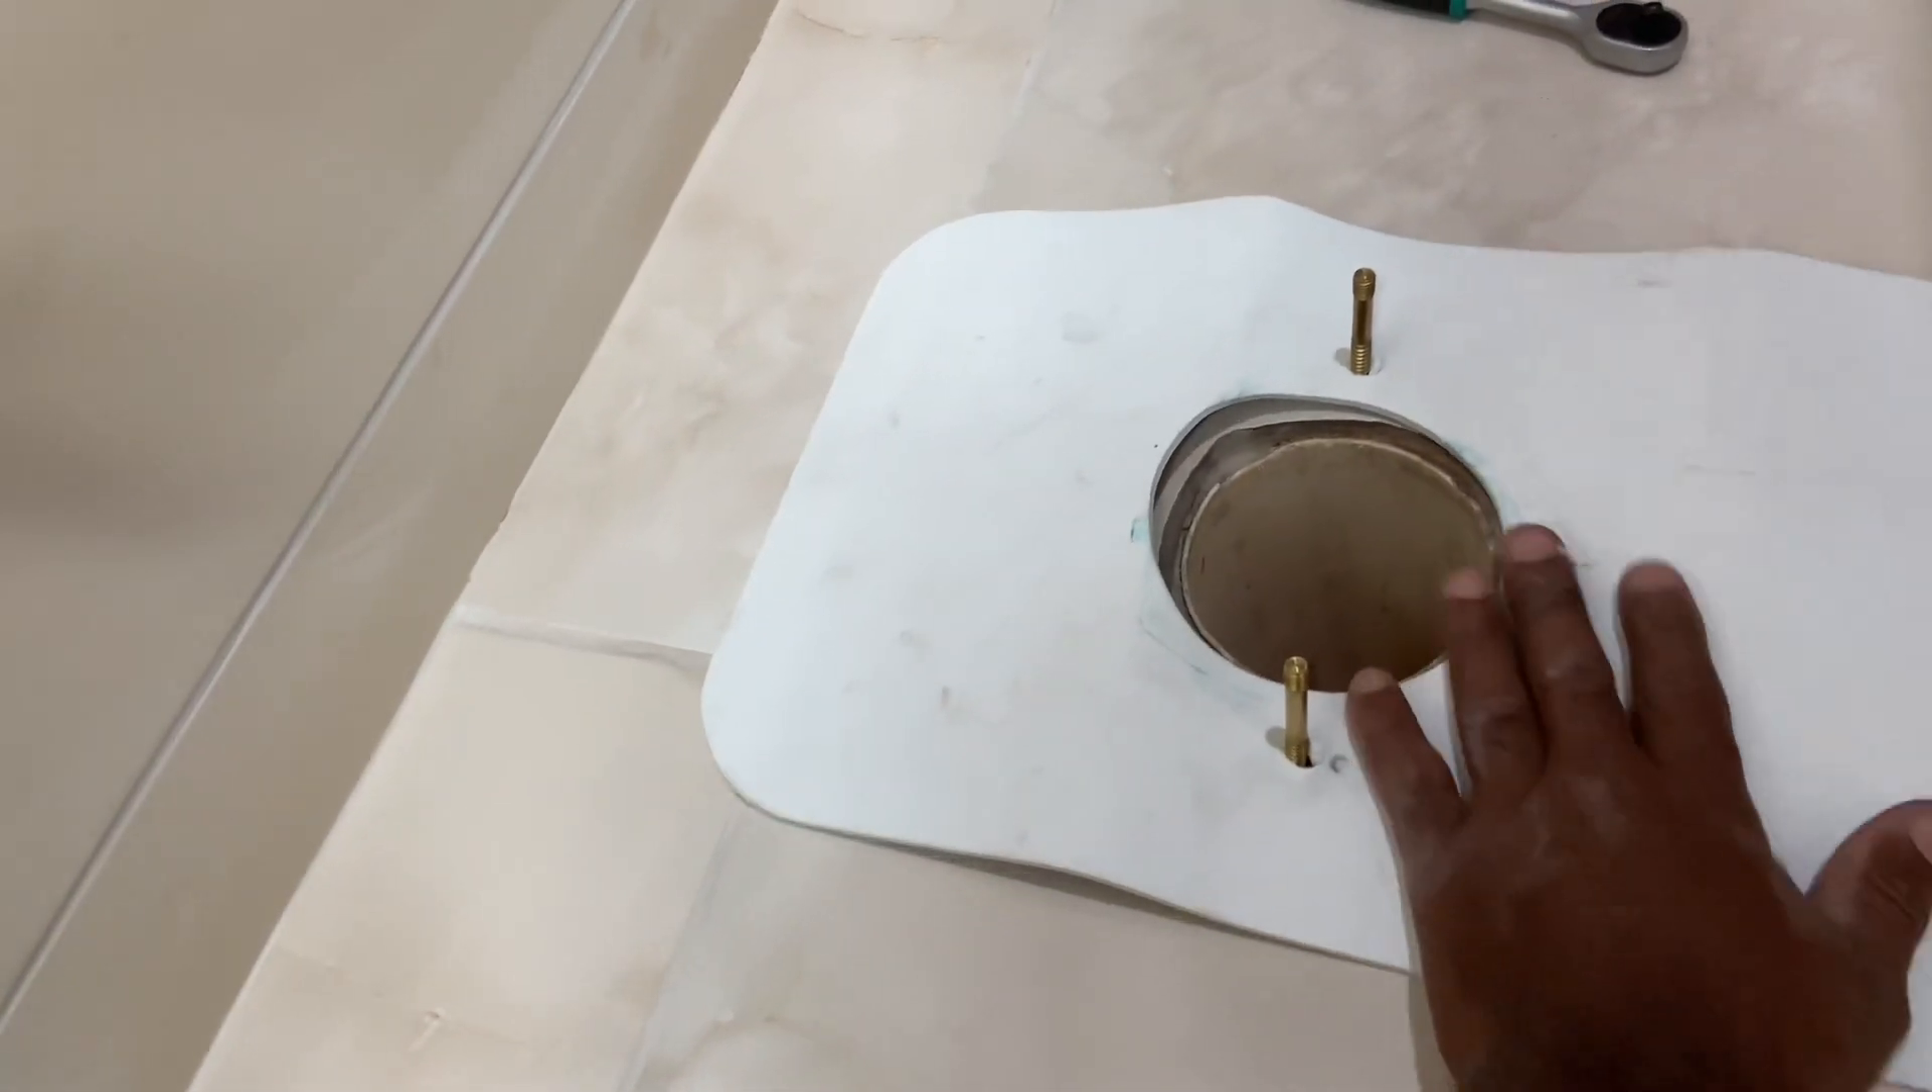E aqui a gente coloca o tapetezinho, ó. Já botei os parafusos.